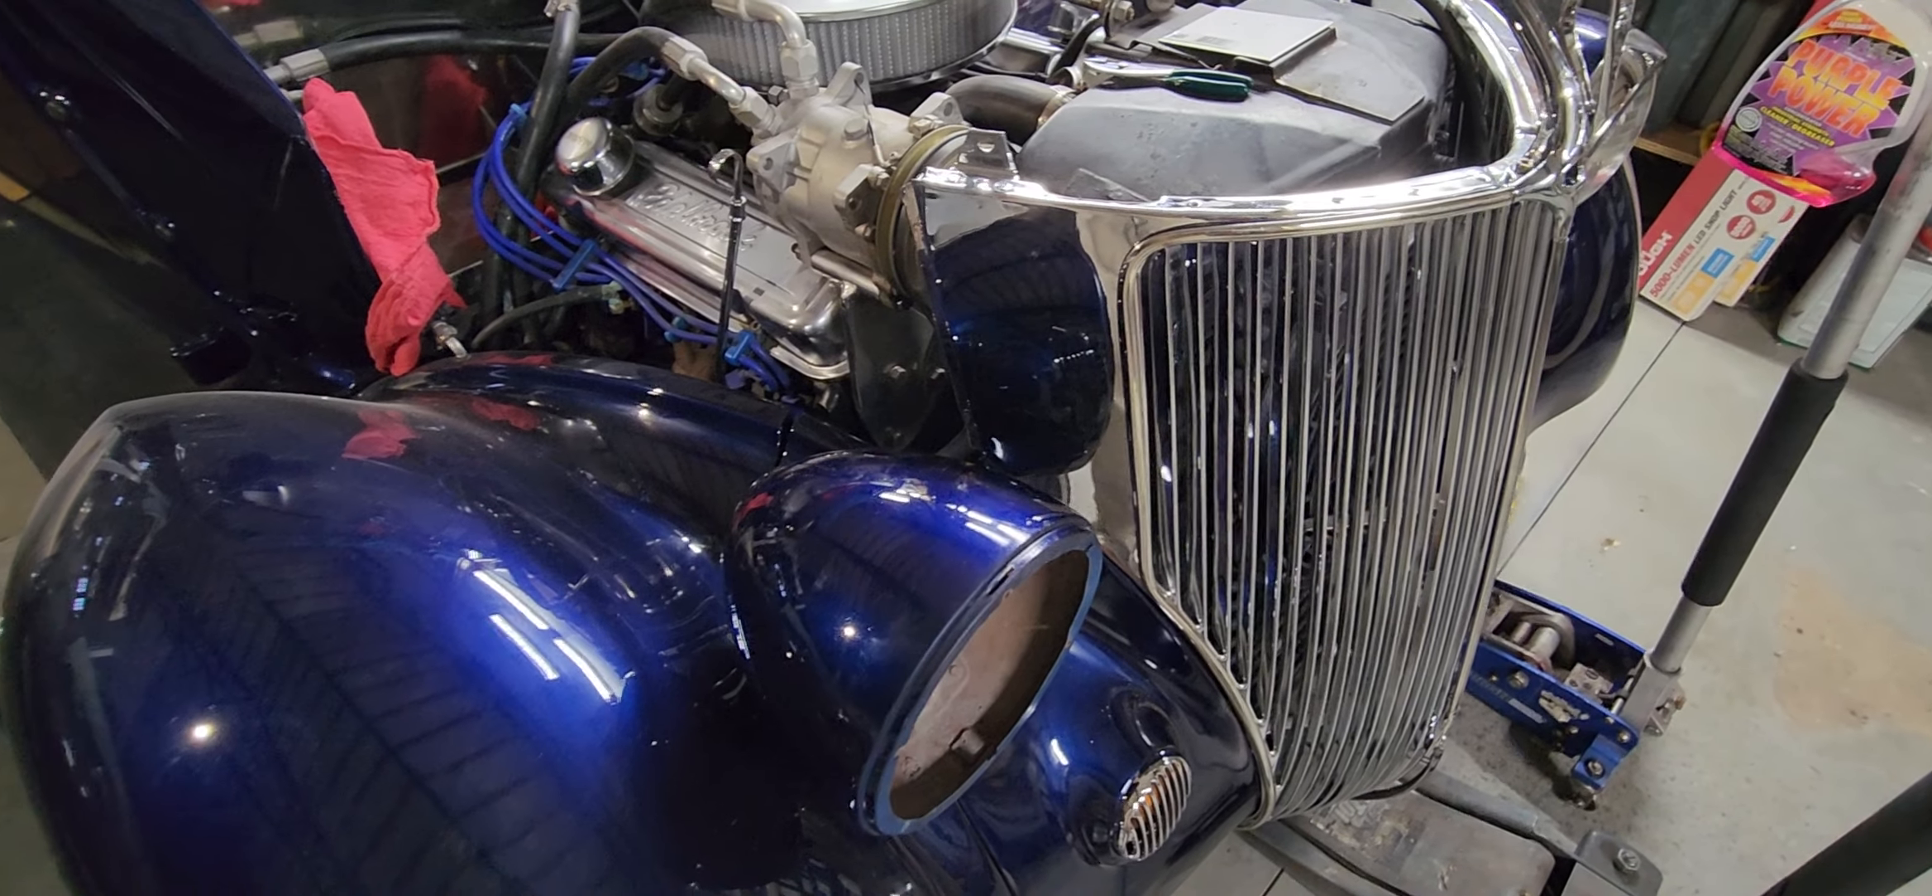I did get my headlight mounted so I need to get it back together and mount the other headlight.